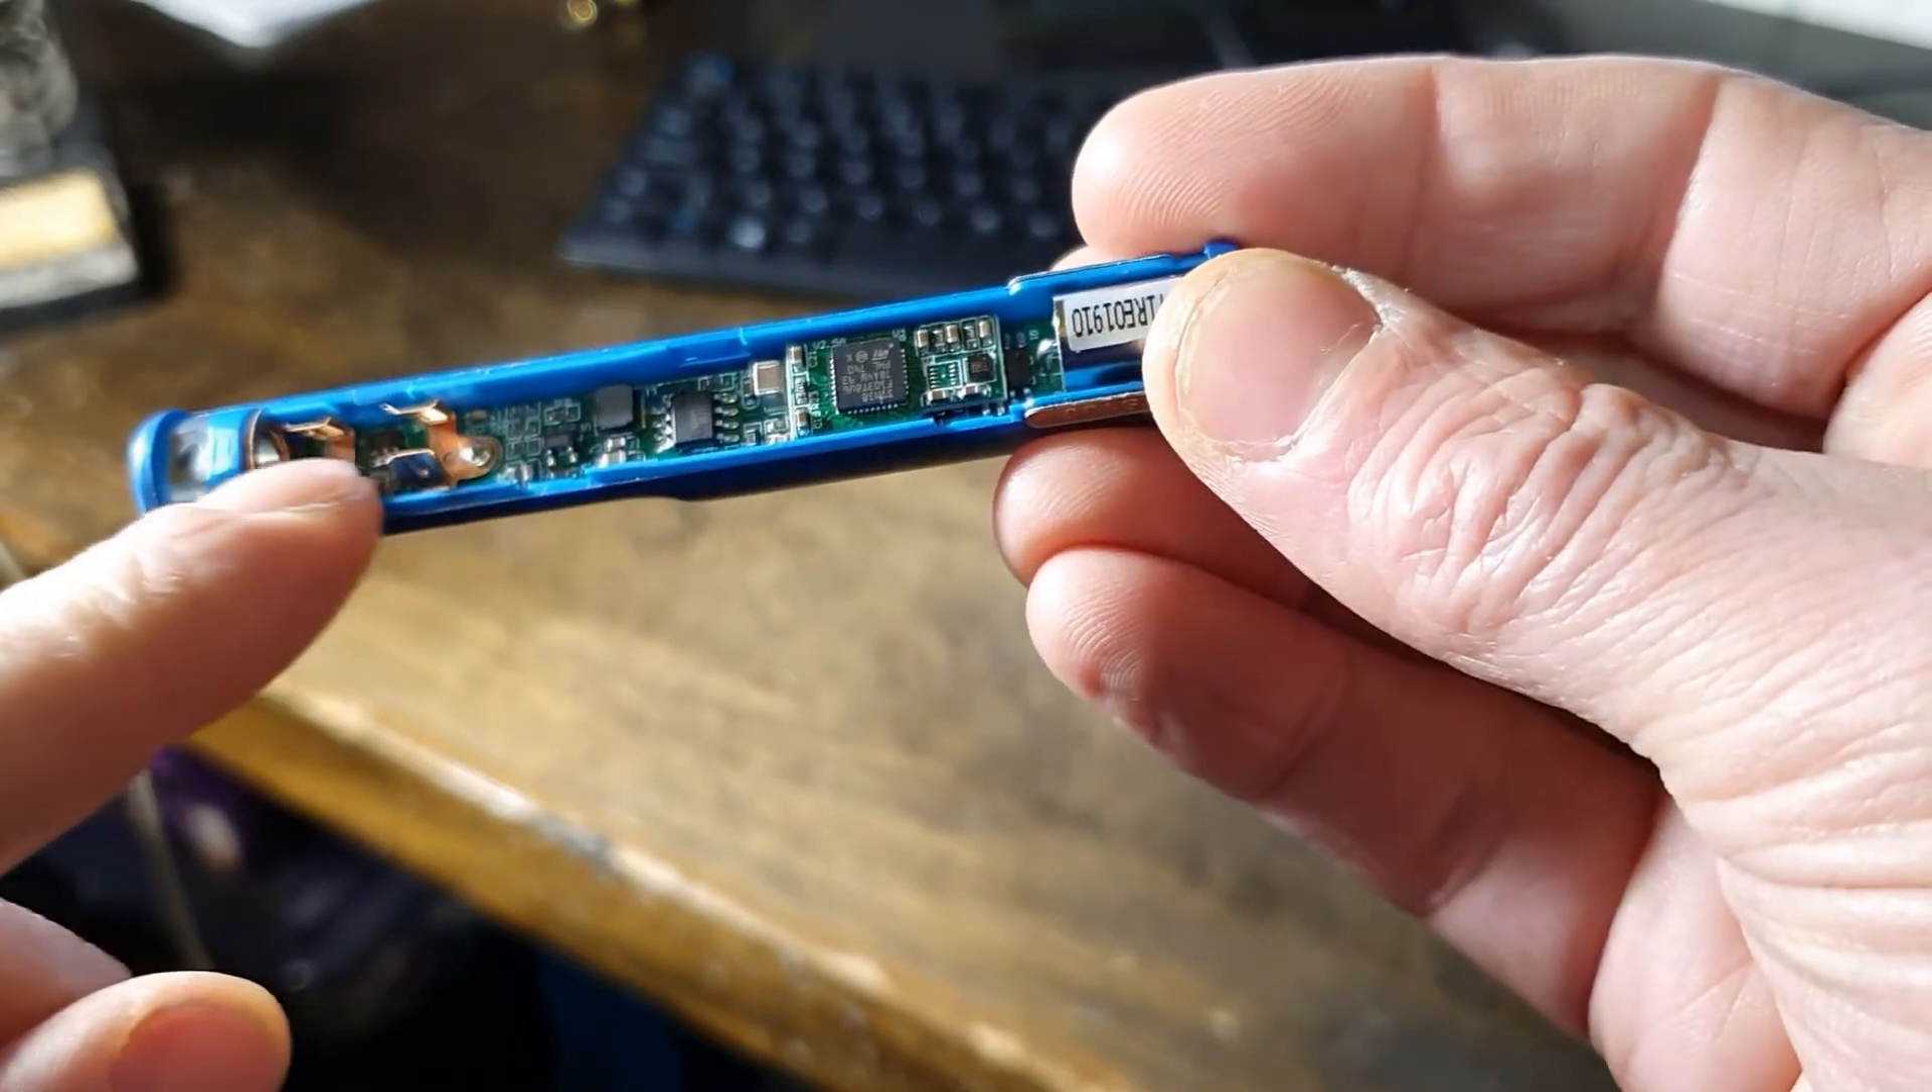All right, so removing the screws and removing the back shows the circuit boards here.